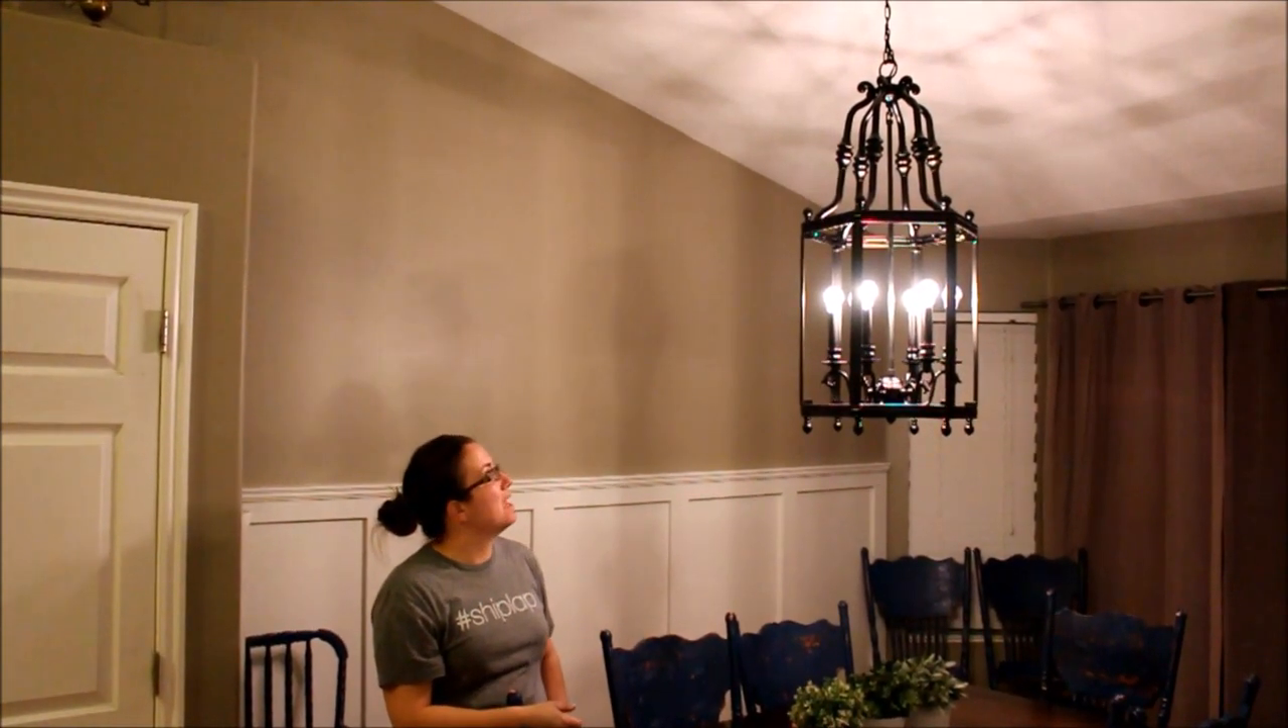We've got our light fixture up. Thanks to Zeb's electrical skills, we've got it all working.